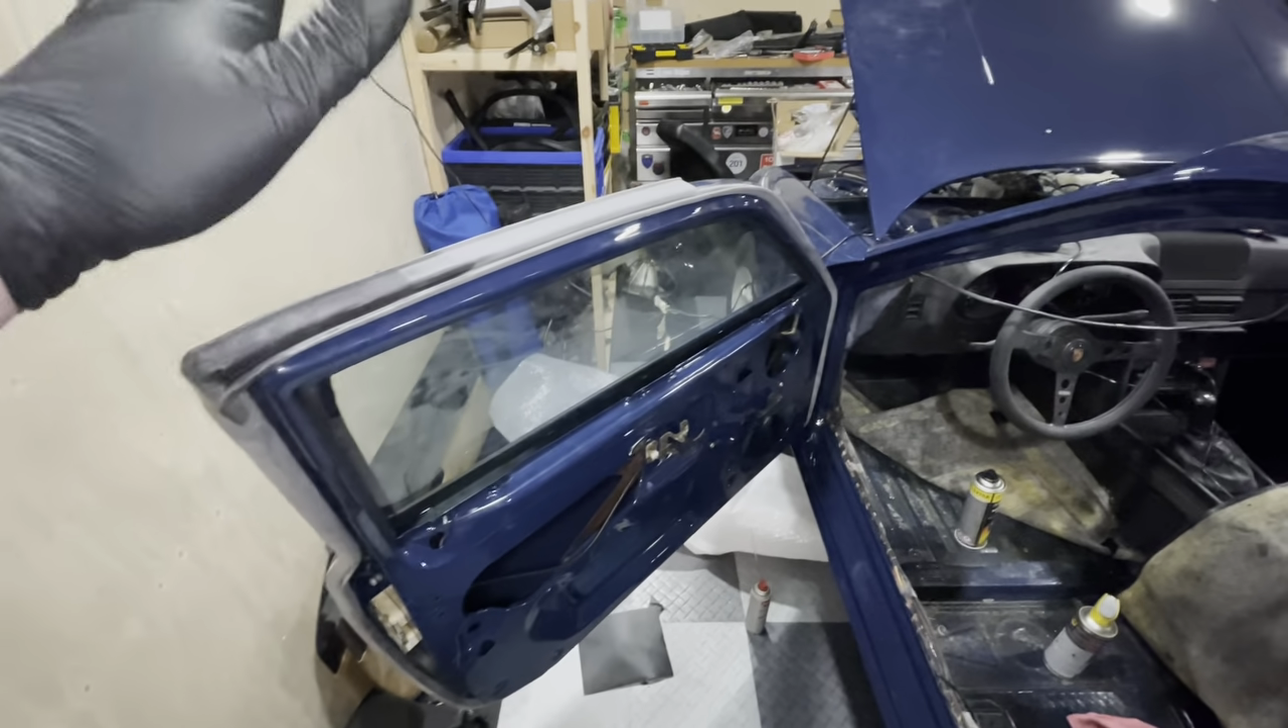So that's getting along really nicely and if we look here you'll see that this door is also completely installed including its rubbers.